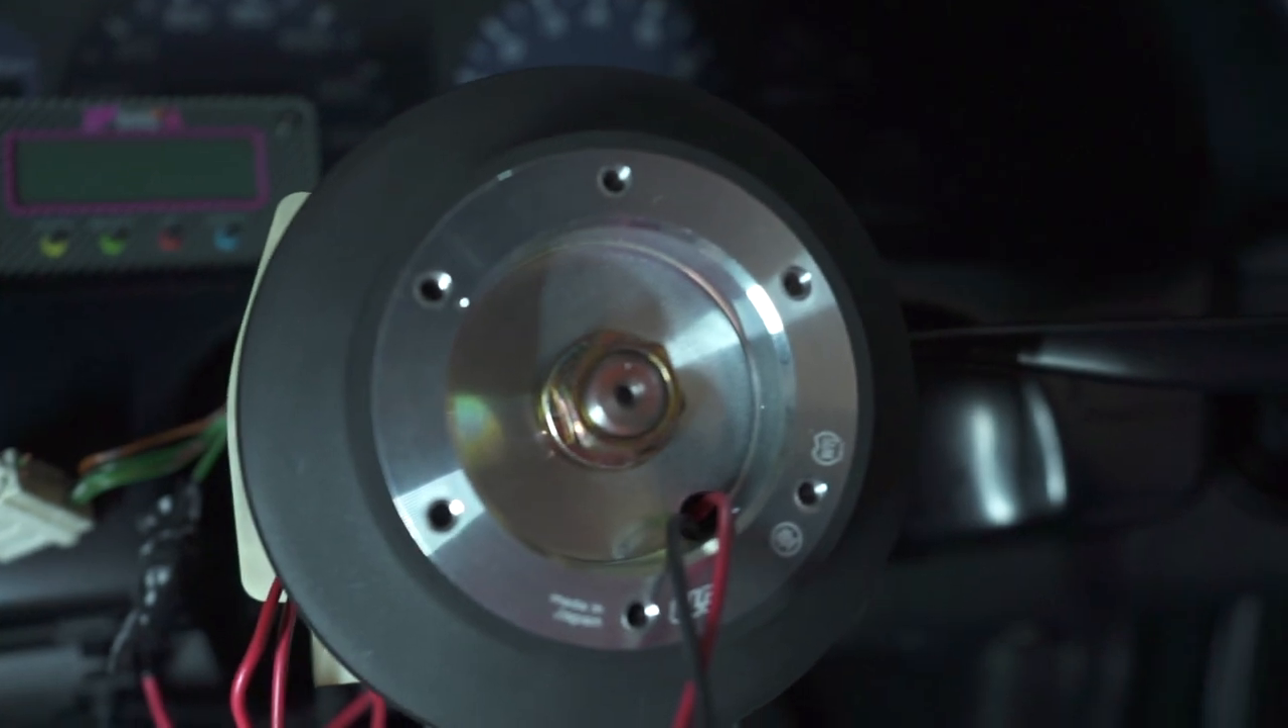So I have the wires run through.